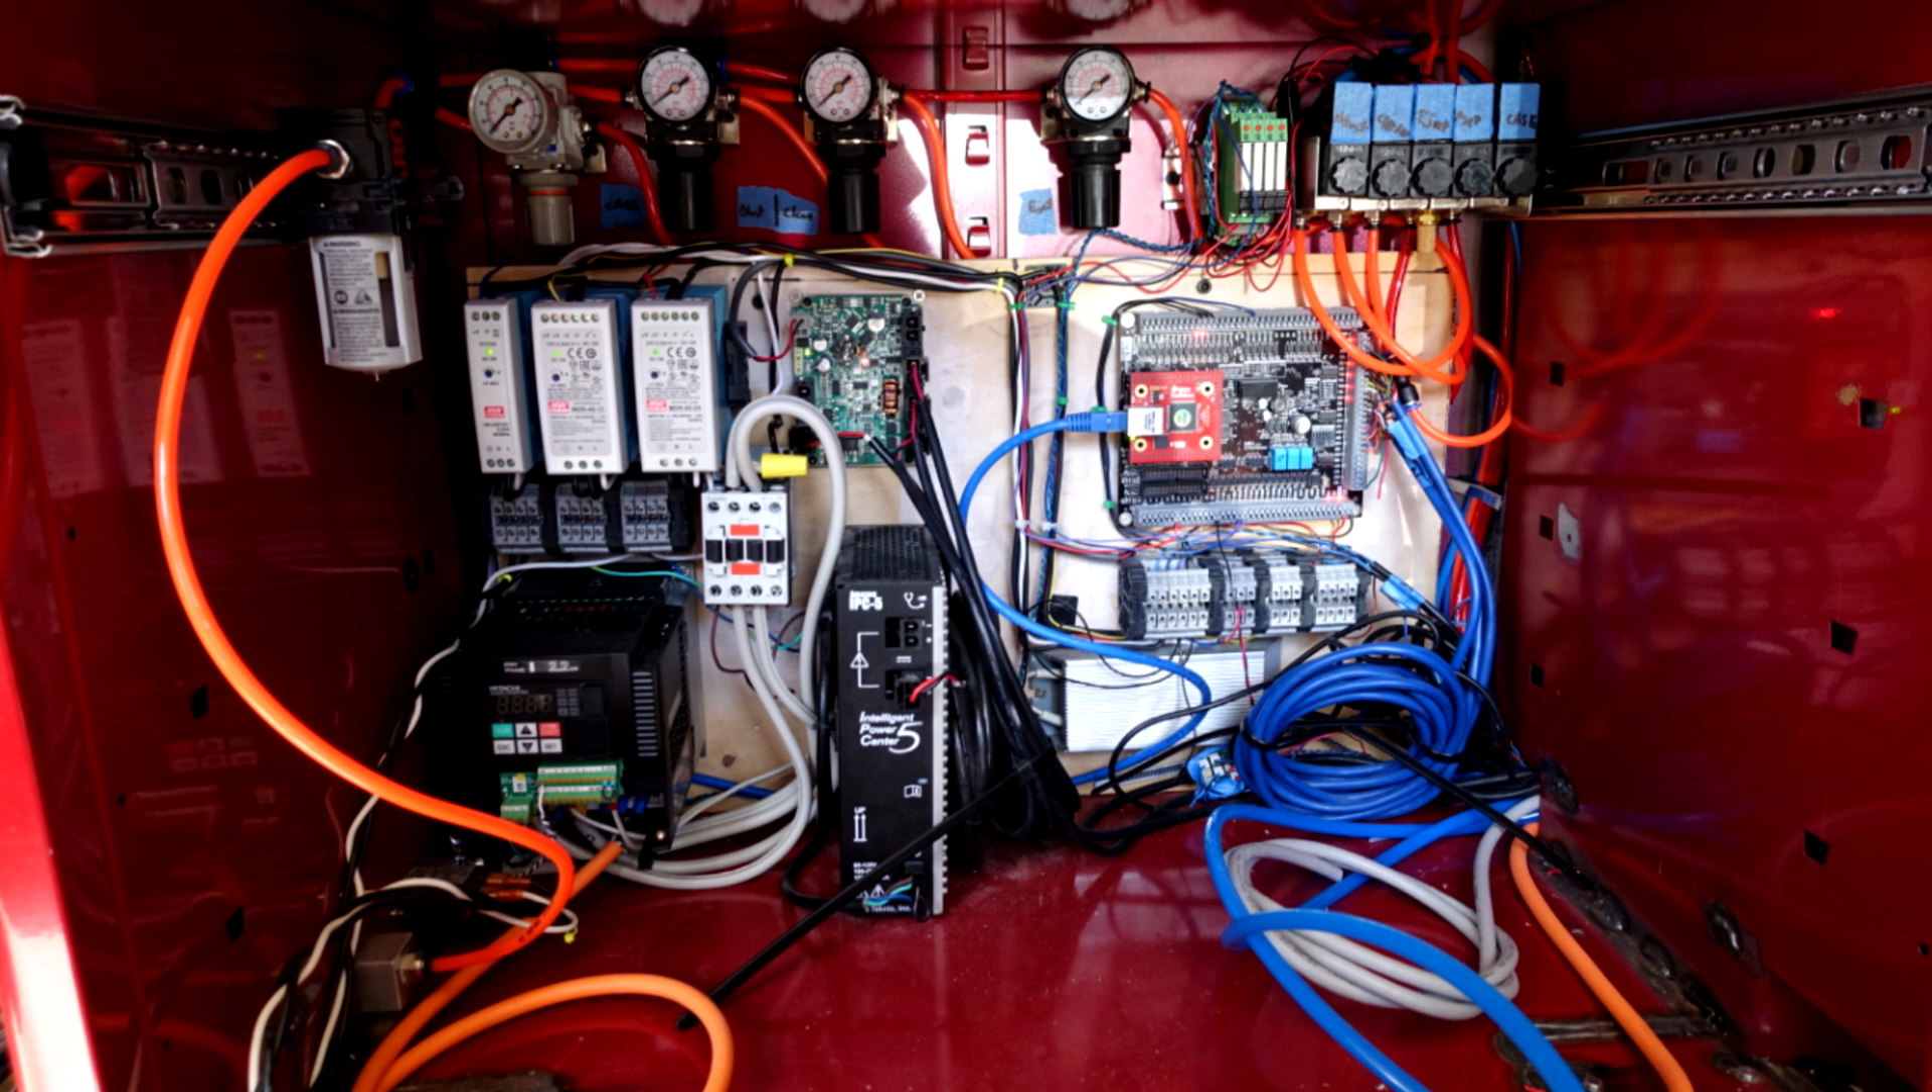Everything is still mounted to a wooden board that I use to do like pre layout and test it outside of the cabinet.